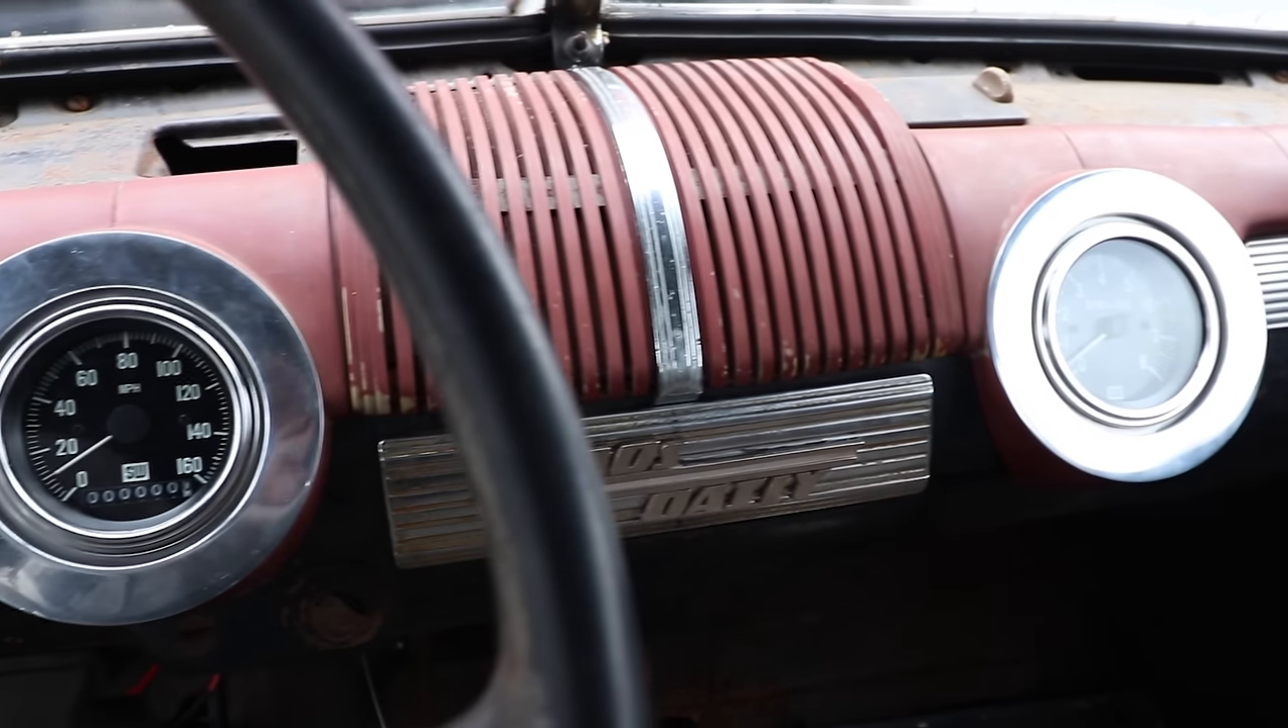So, we were able to get all the gauges in the car, the trim, and of course the filler panel with the Dad's Daily.